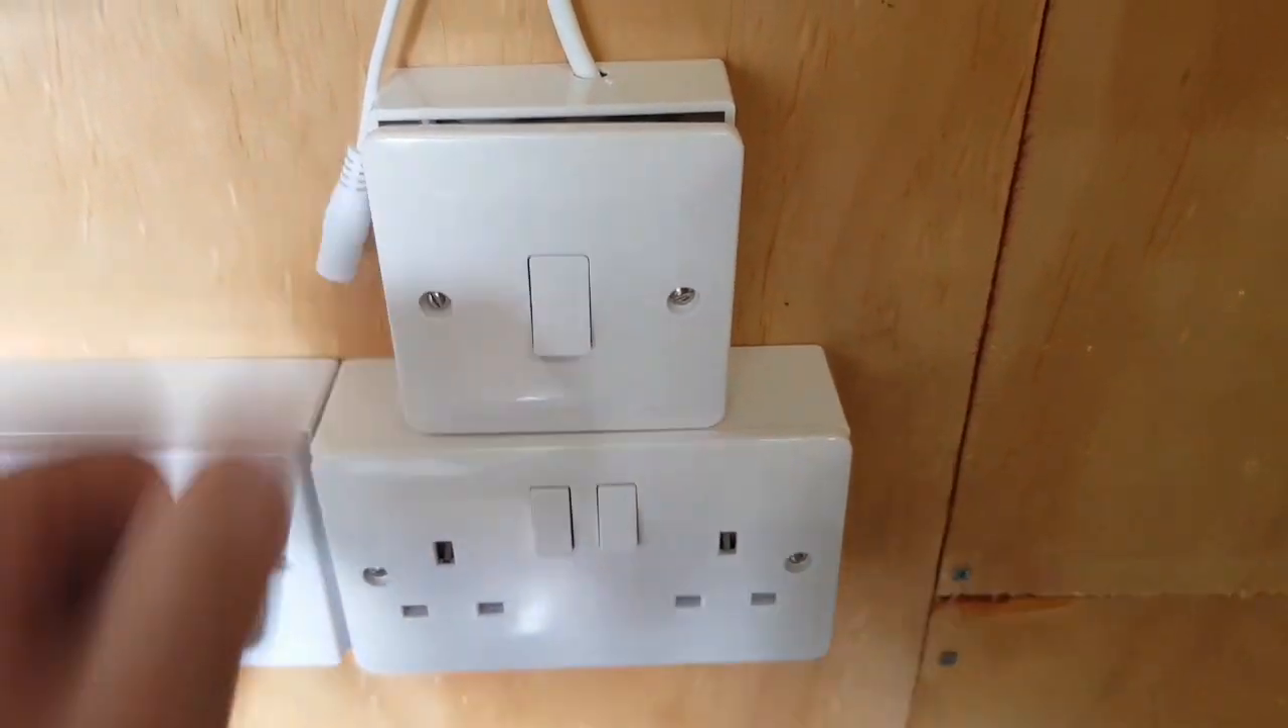Just ignore the ventilation gap around this switch where the cover won't go on properly.